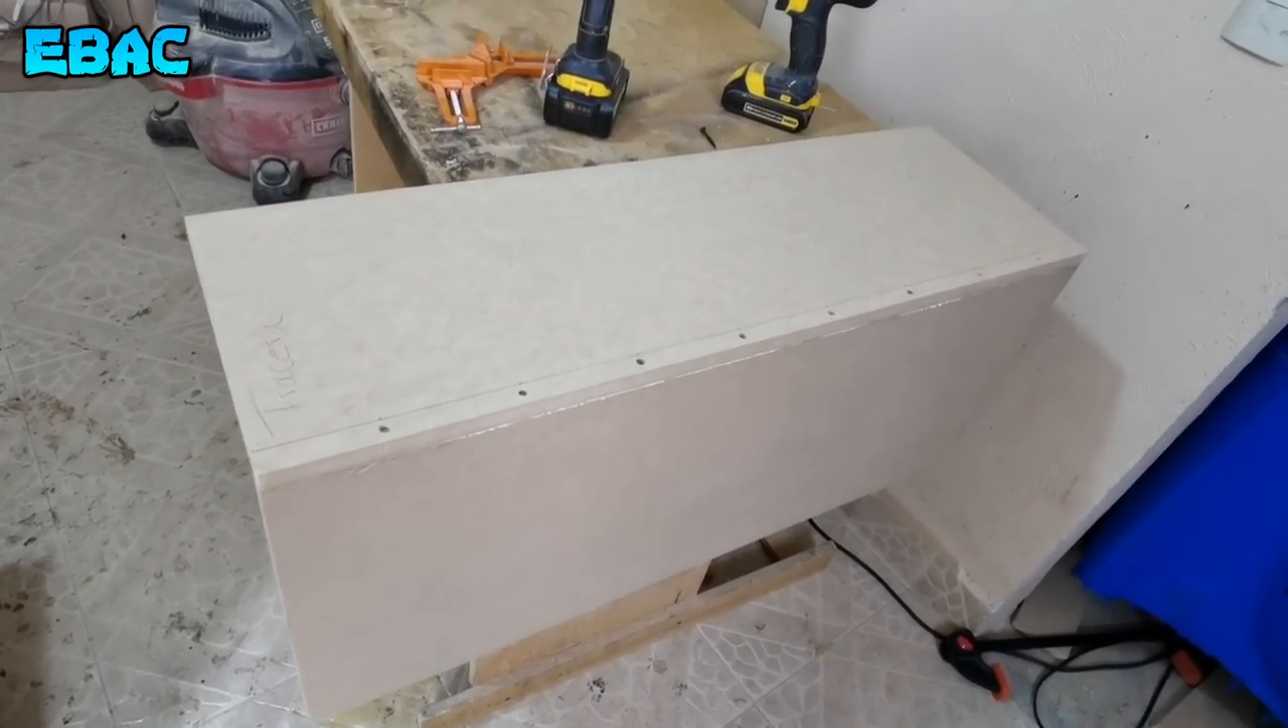Bien amigos ya quedó nuestra tapa trasera con la tapa inferior unidas.